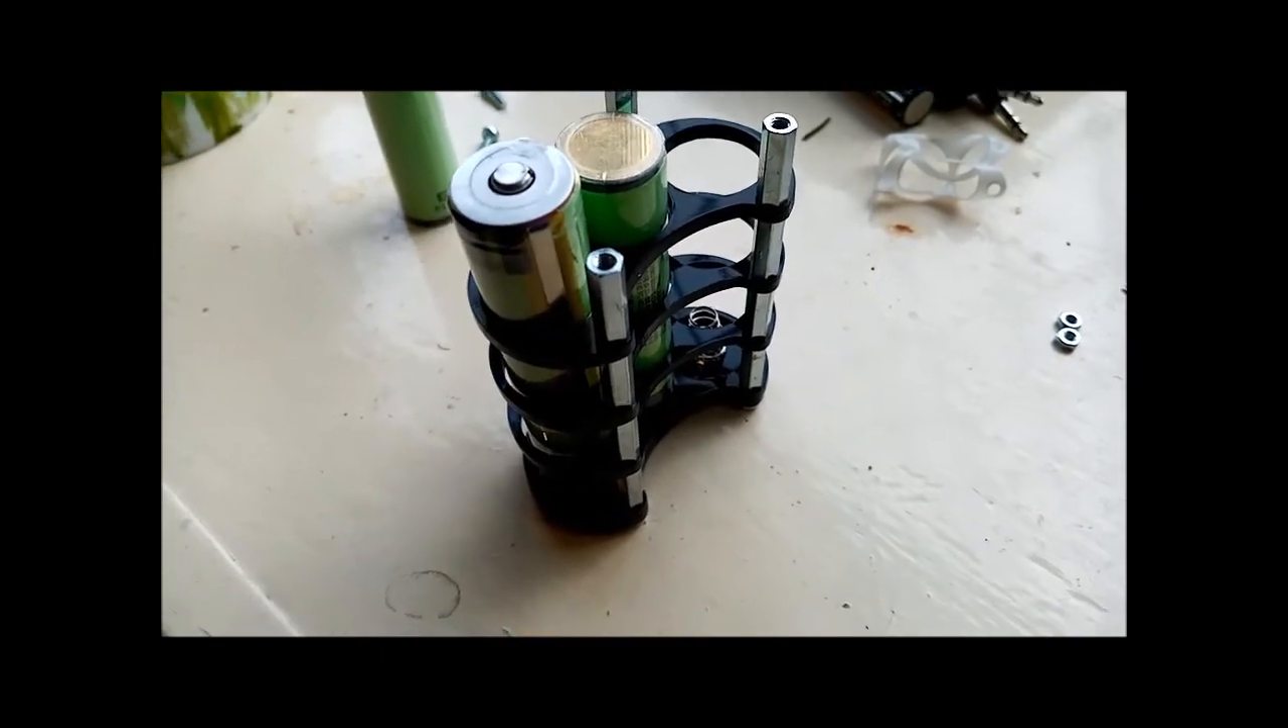So here you can see just a bit of a mock -up with the batteries in place.